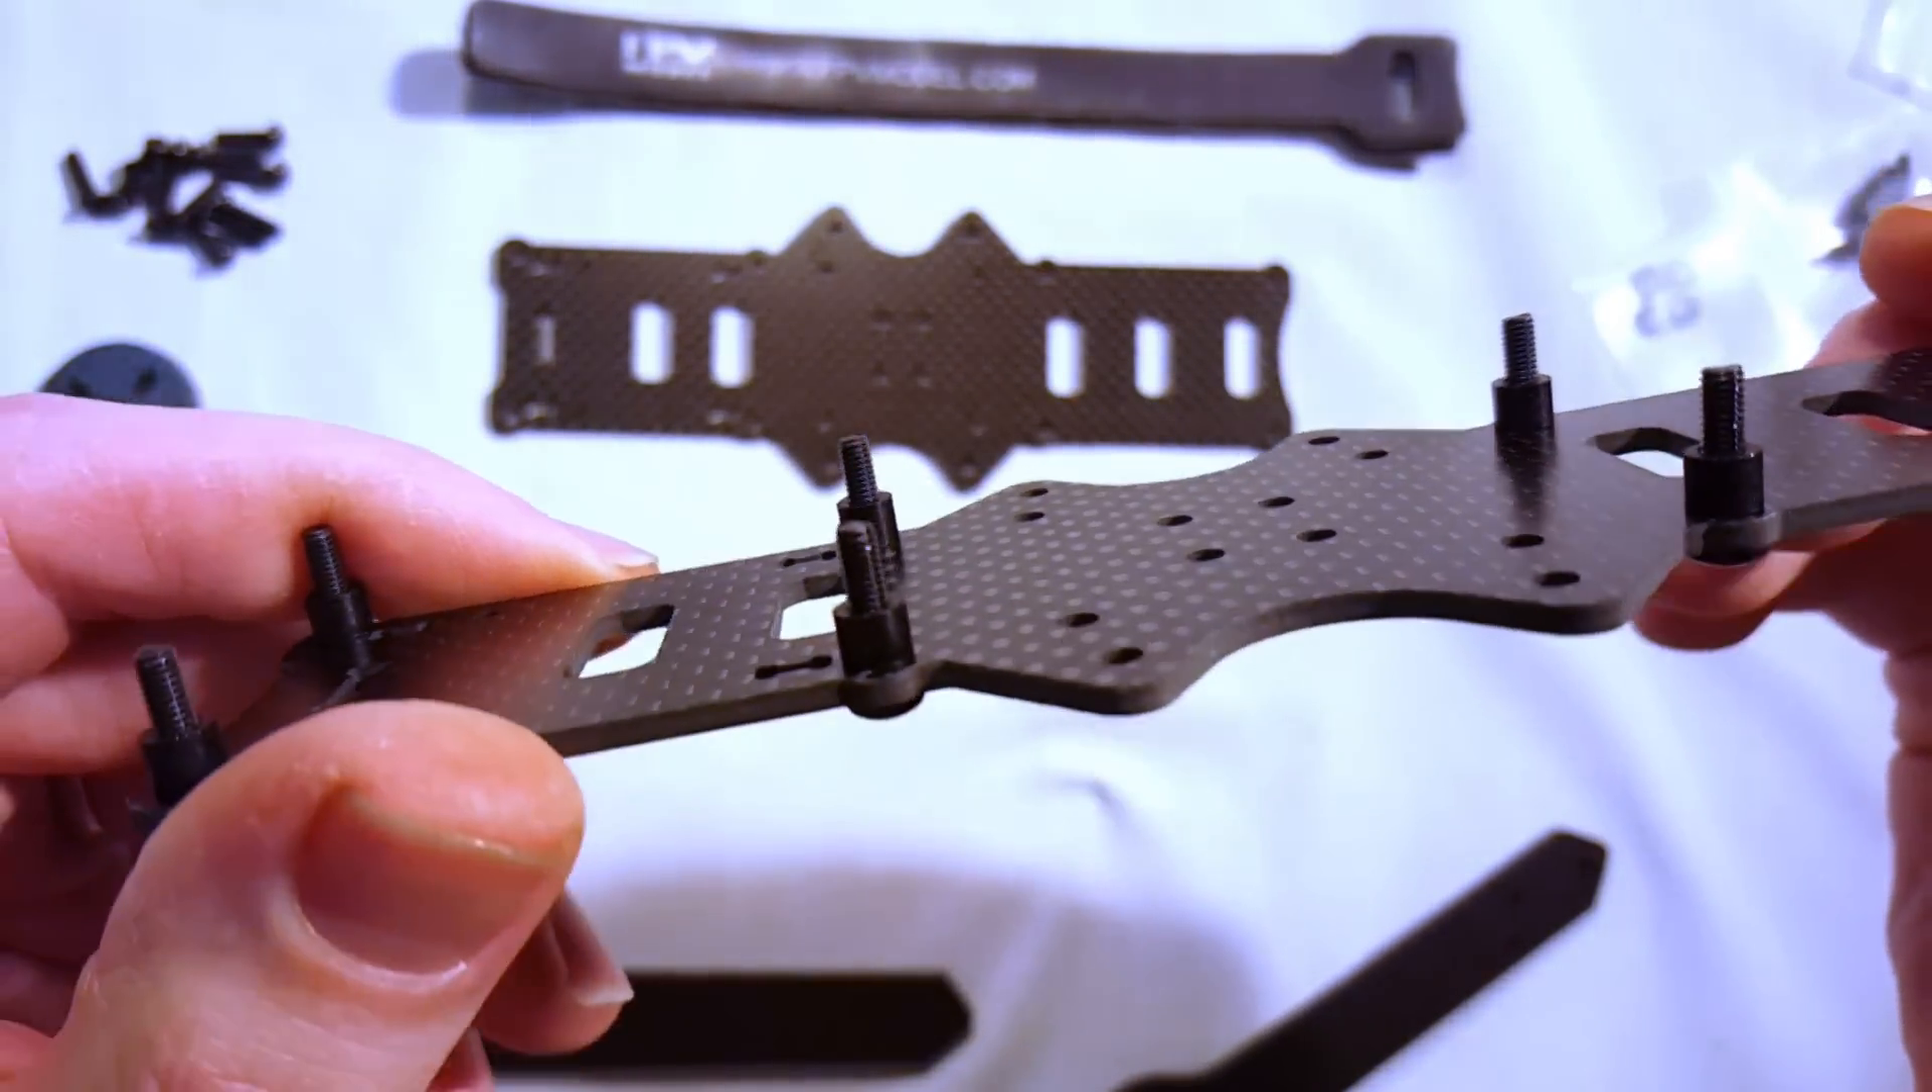Okay so i've gotten all of my standoffs put on my four millimeter standoffs.